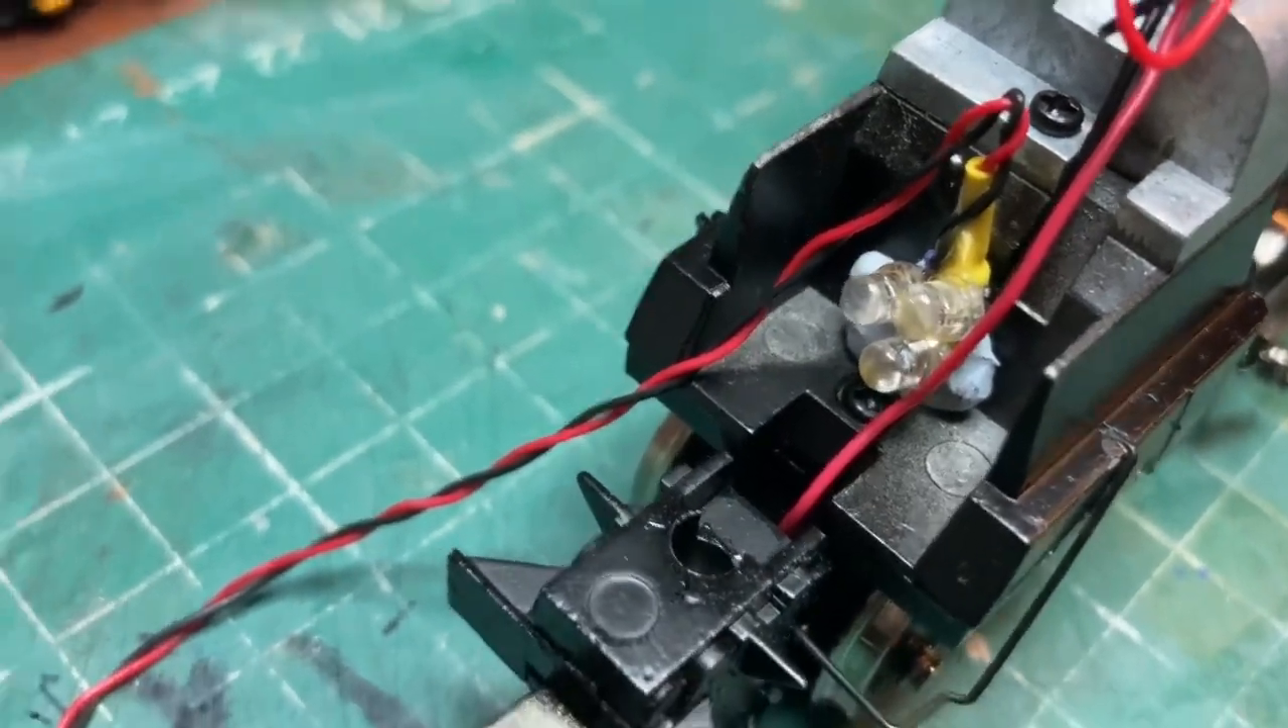Right, at the moment I've just put a bit of blue tack there and stuck my little light cluster against the back of the chassis there.